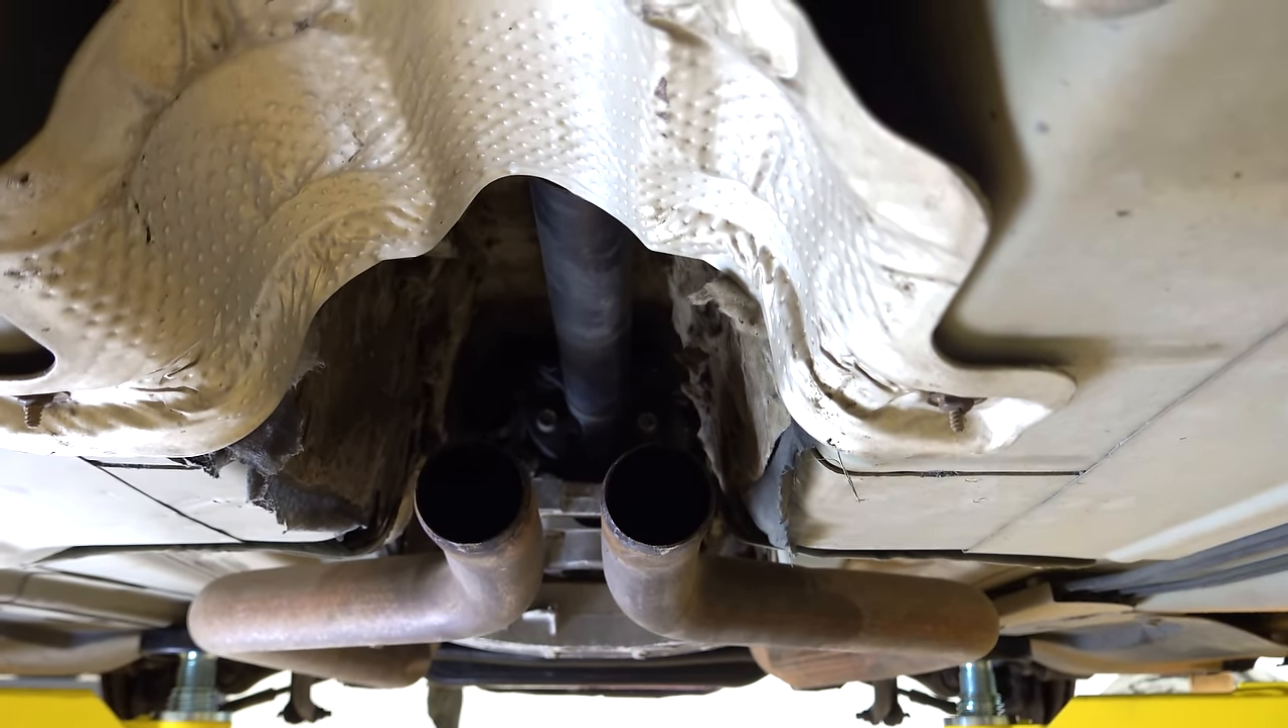Don't have the rest of the exhaust on.